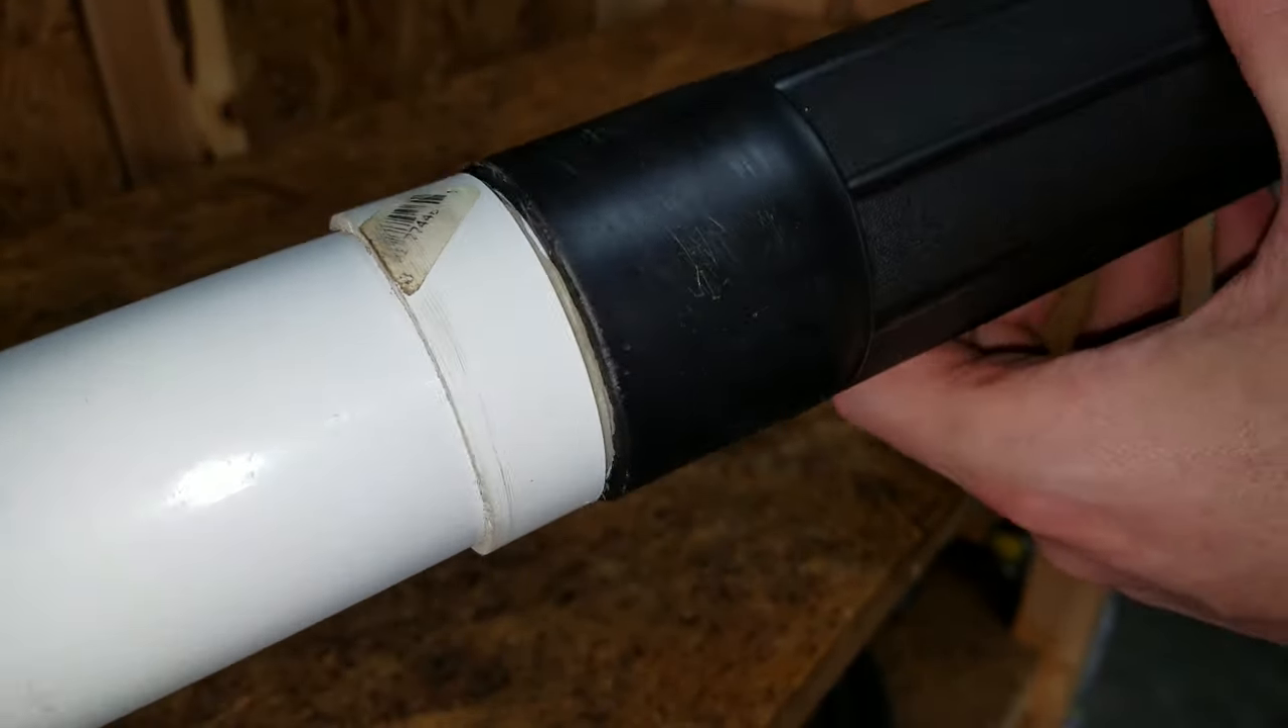The two -inch central vacuum tube fits perfectly inside.